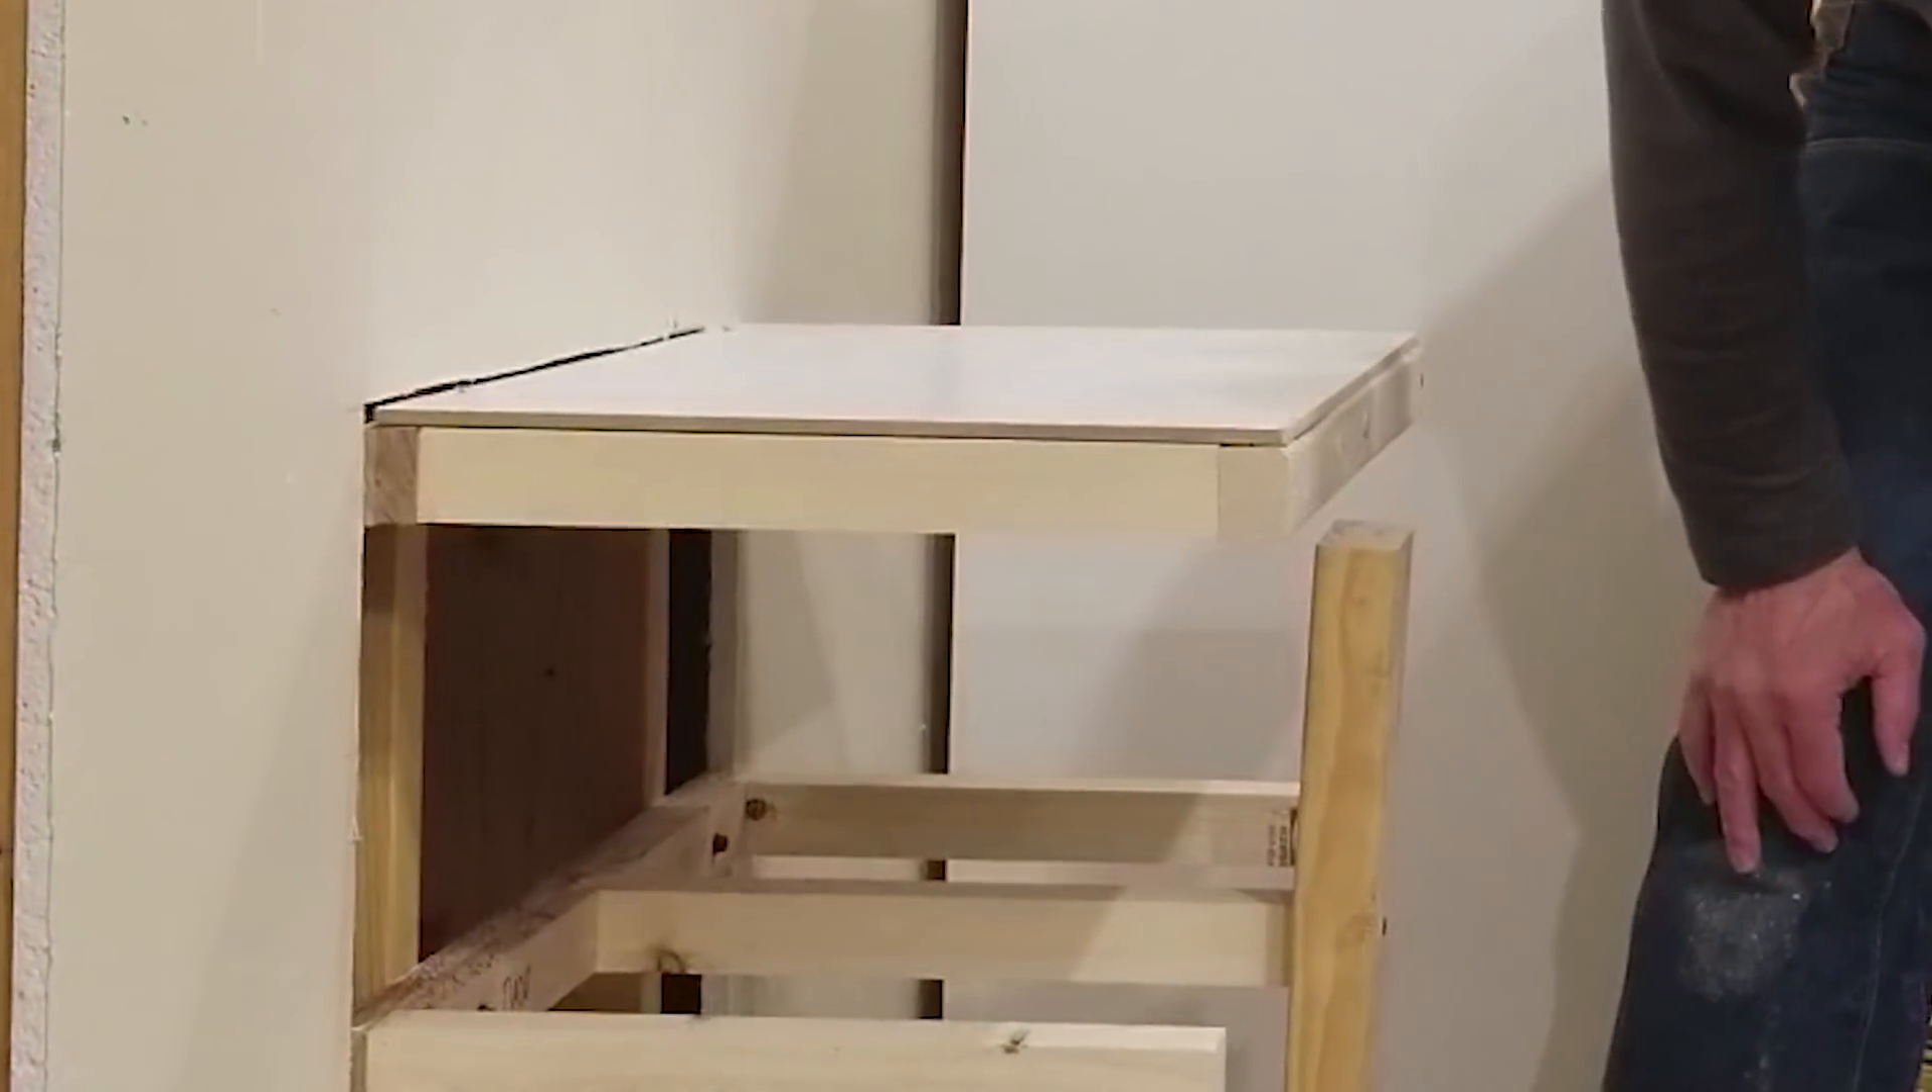I have a quarter inch piece of melamine on top of the shelf bracket just to equalize the weight over the whole structure.